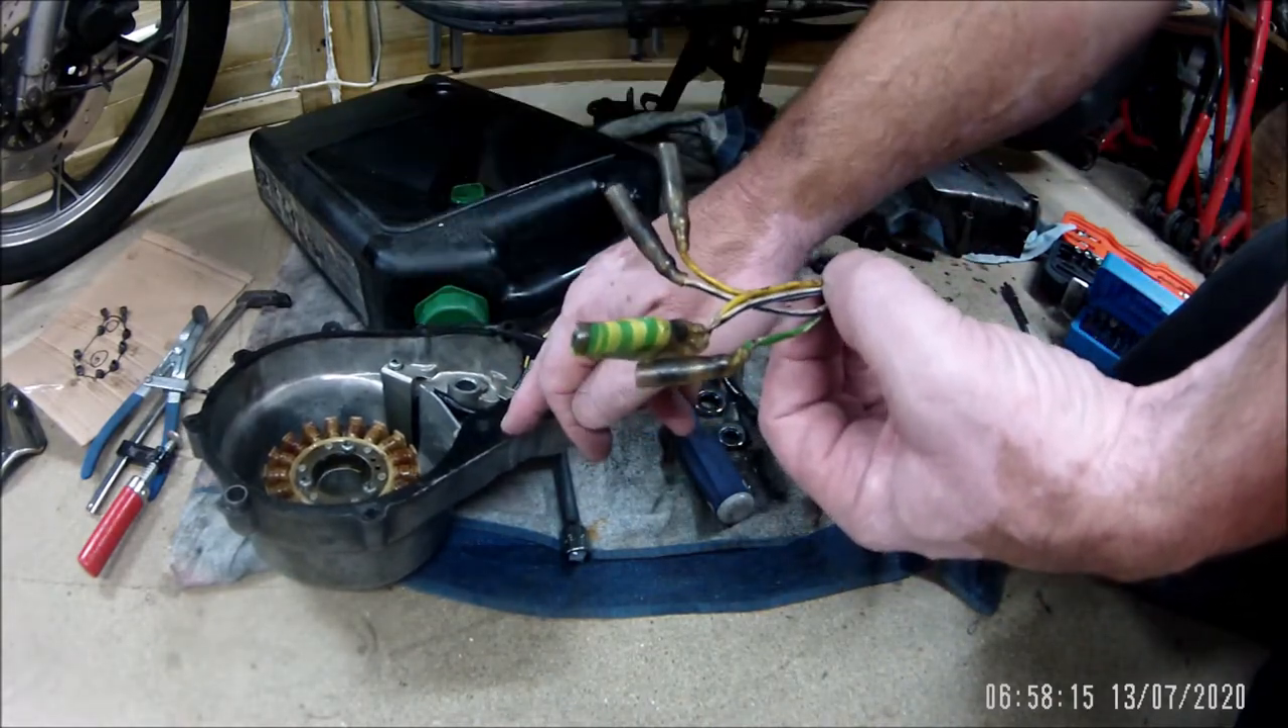Alternator slash stator cover is off, wires are out.